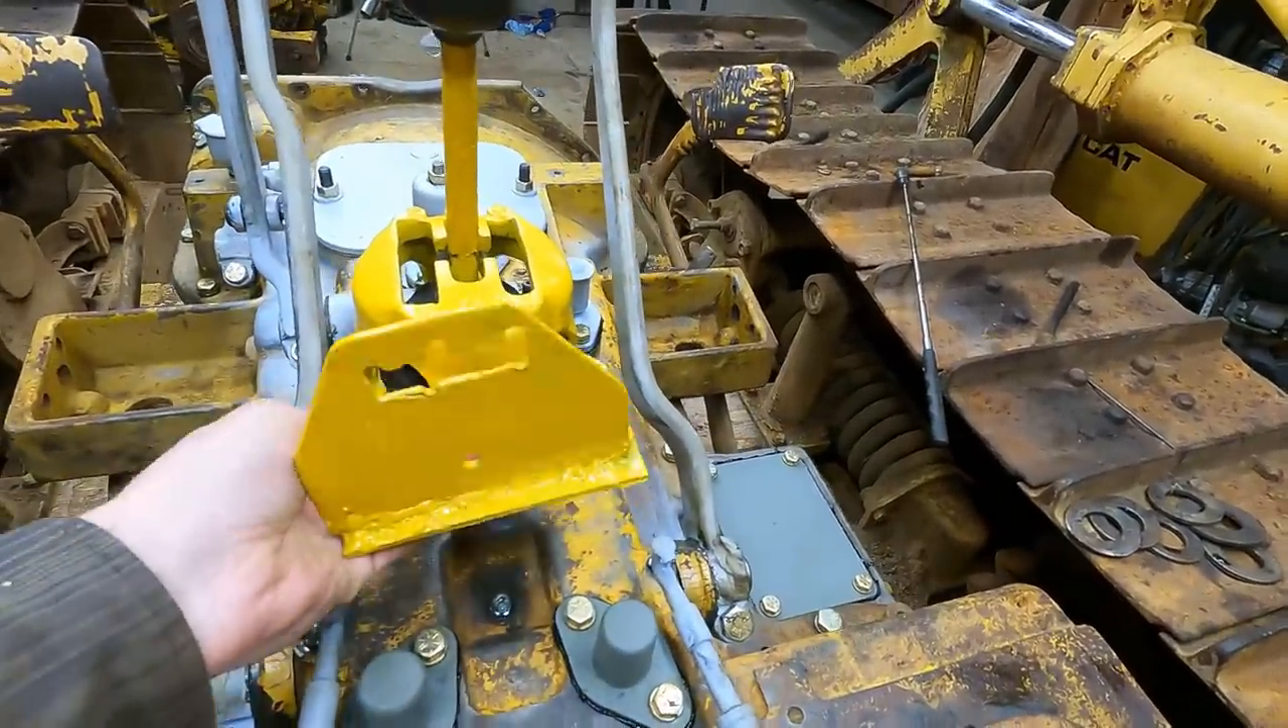One other thing I haven't installed yet is this. This is the winch gear selector.